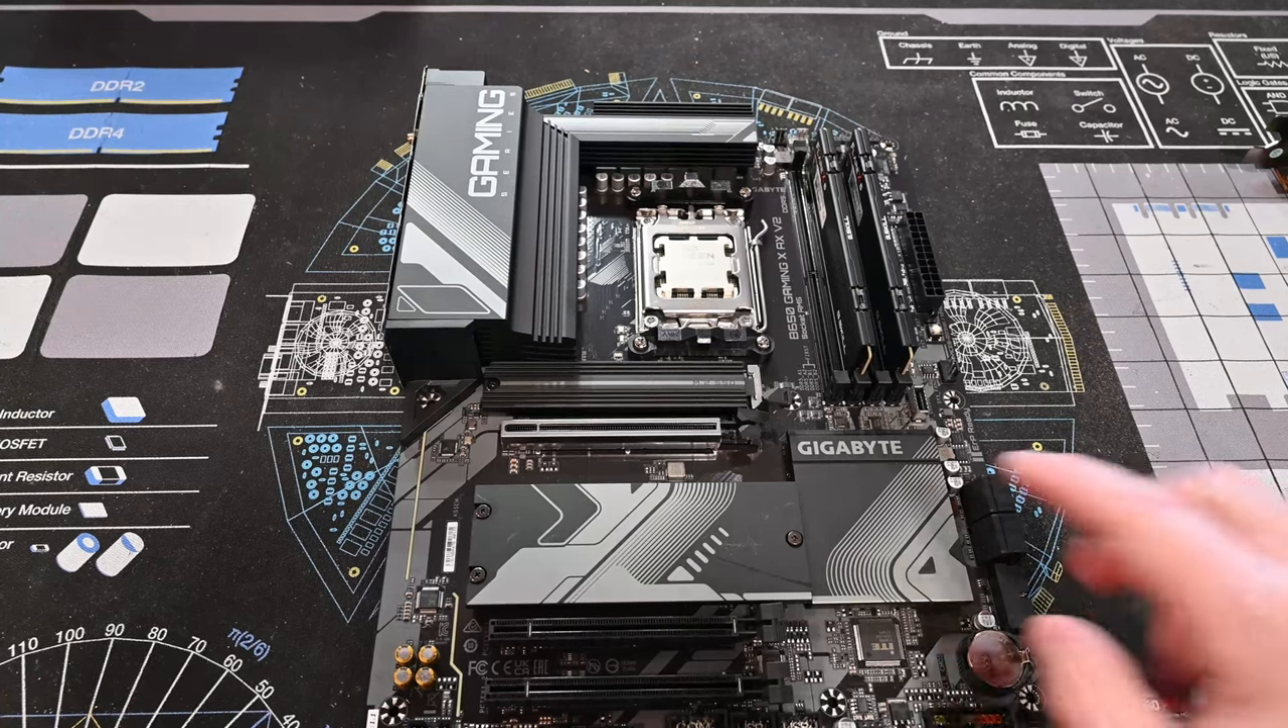We got the CPU and memory in.